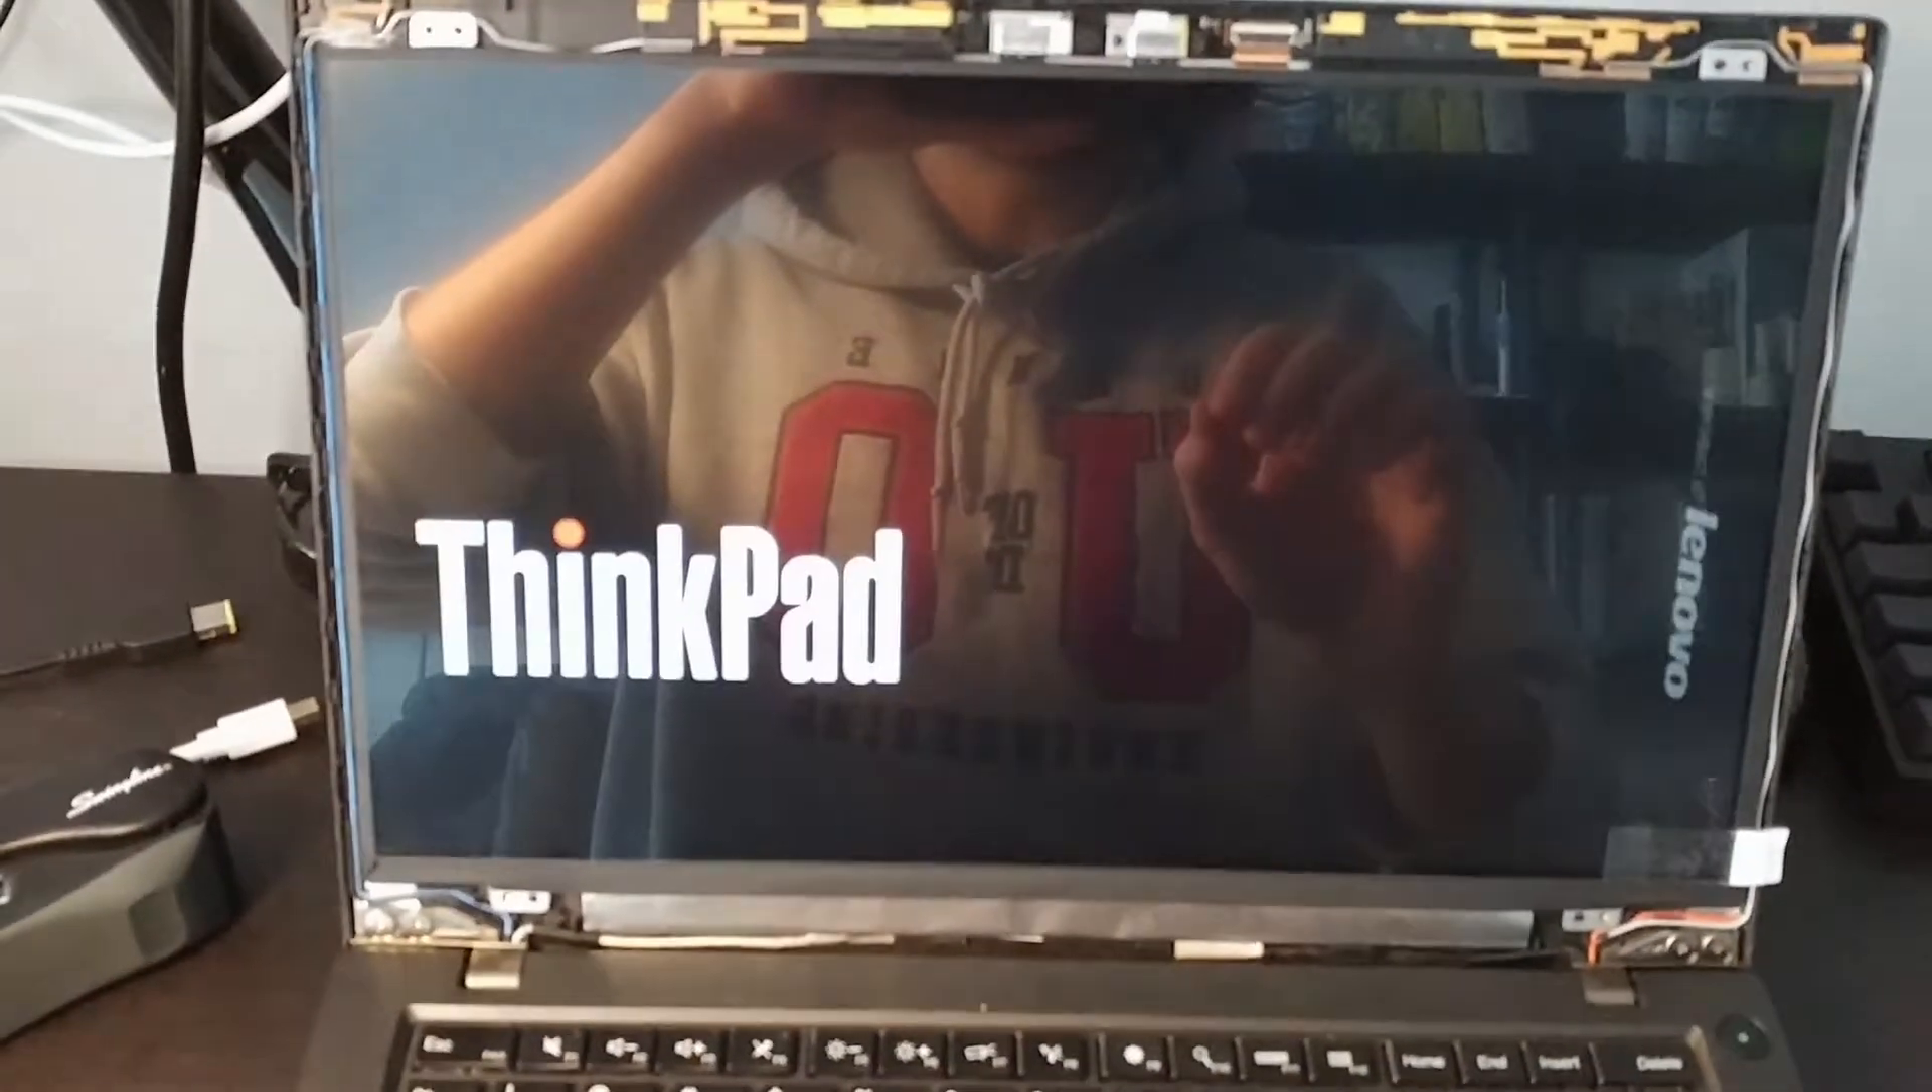I've flipped the display back up into the chassis.